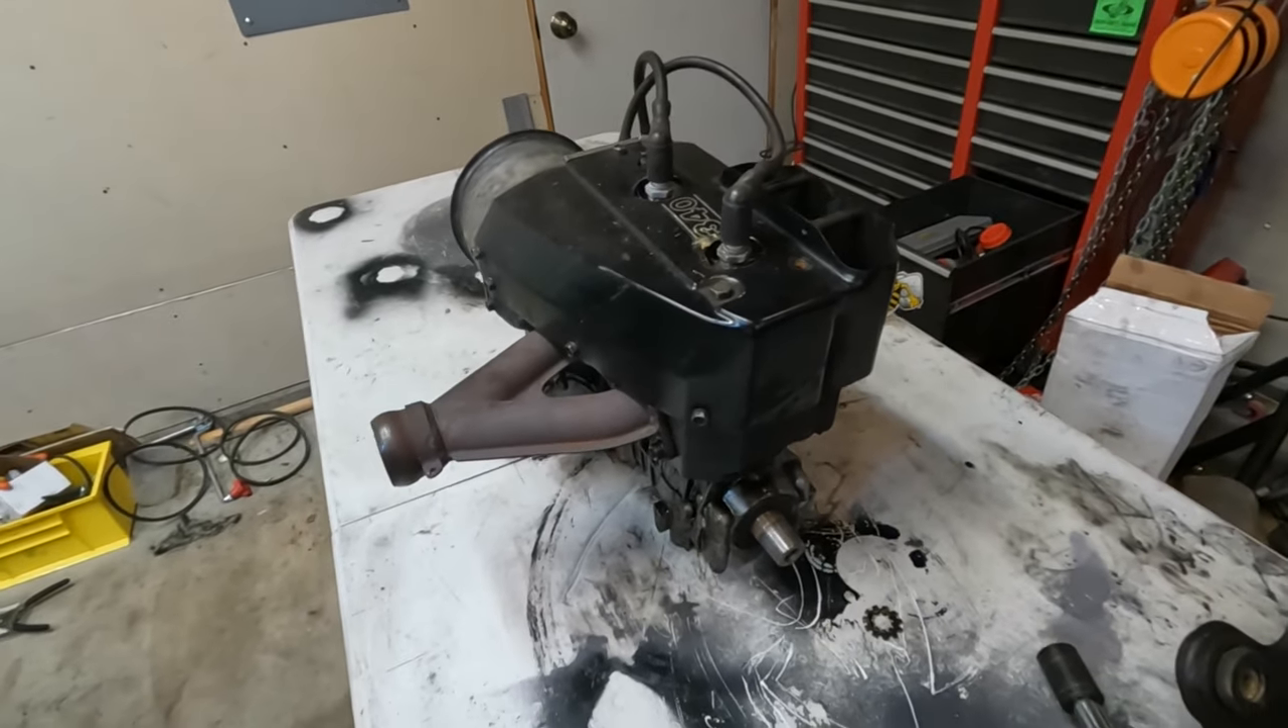Got the engine out. That was the main goal for today.